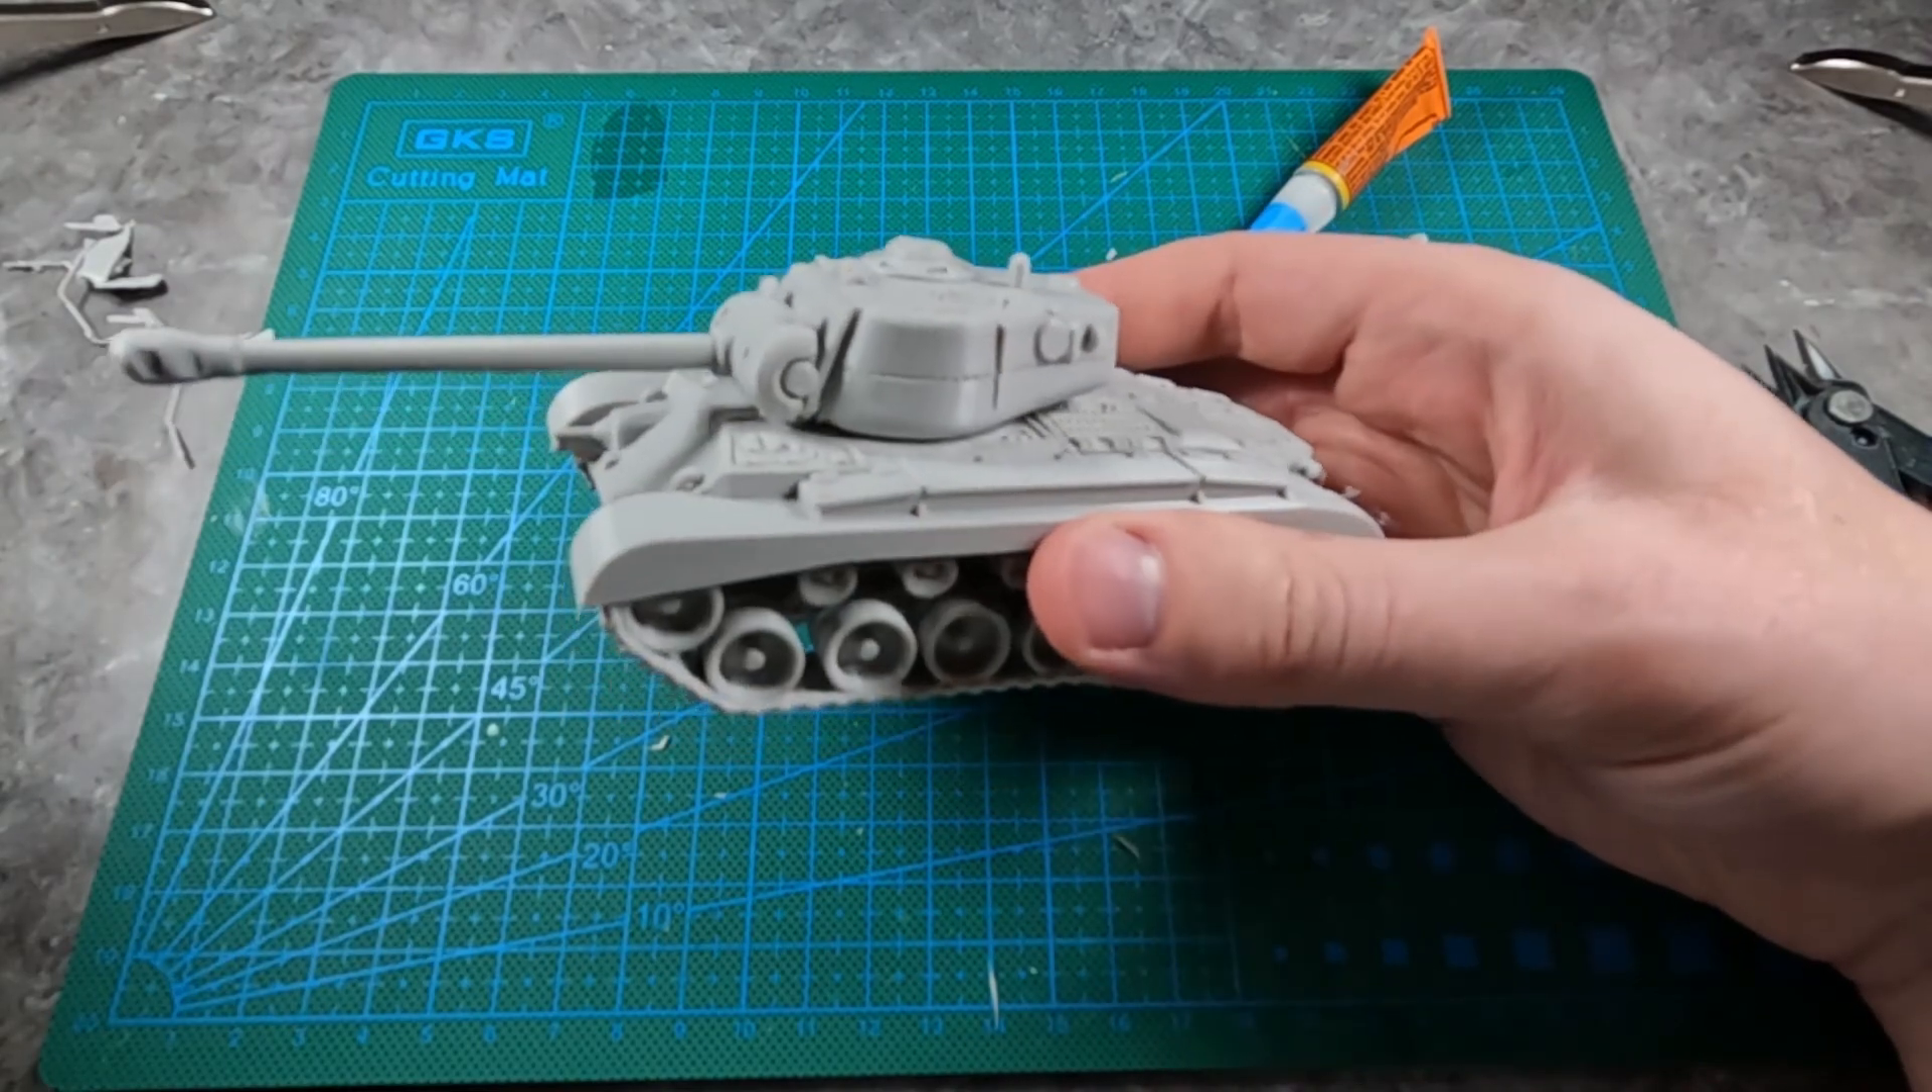There you have the Pershing. The 28 millimeter tank from Miniature Tanks Company. The kit is assembled.